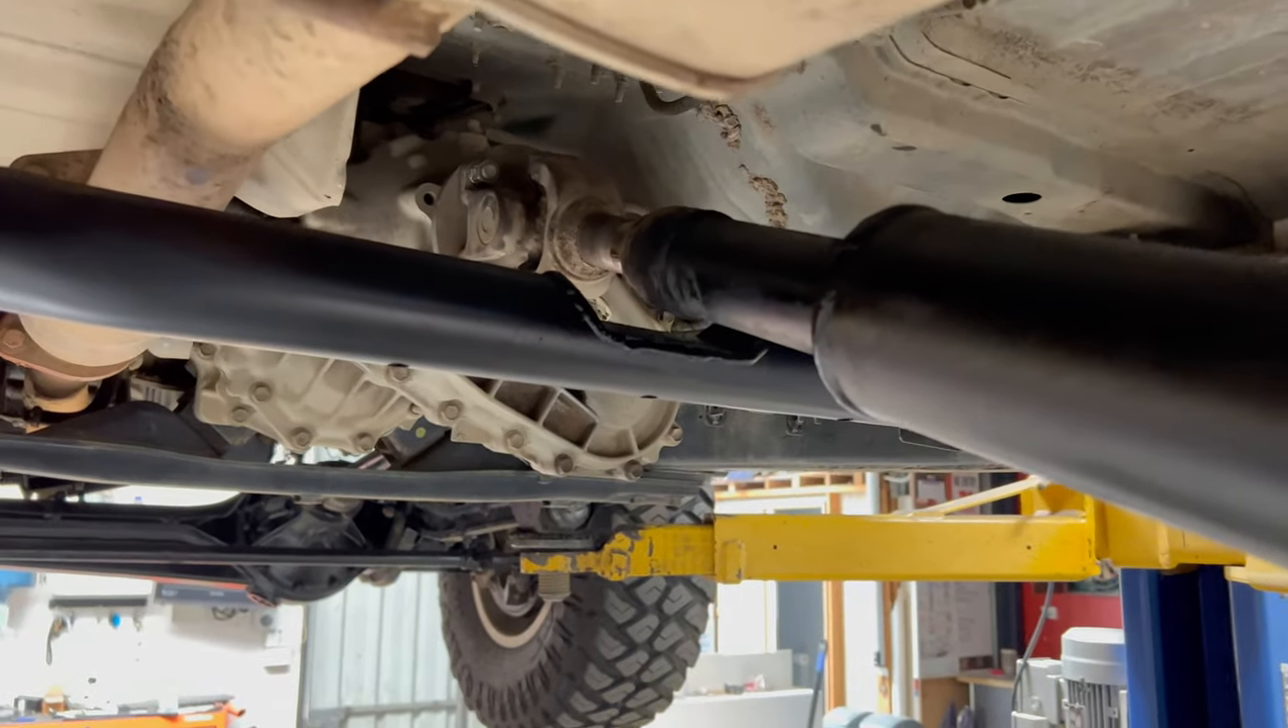Drive shaft is back in and you can see now on full drop still got plenty of clearance there.